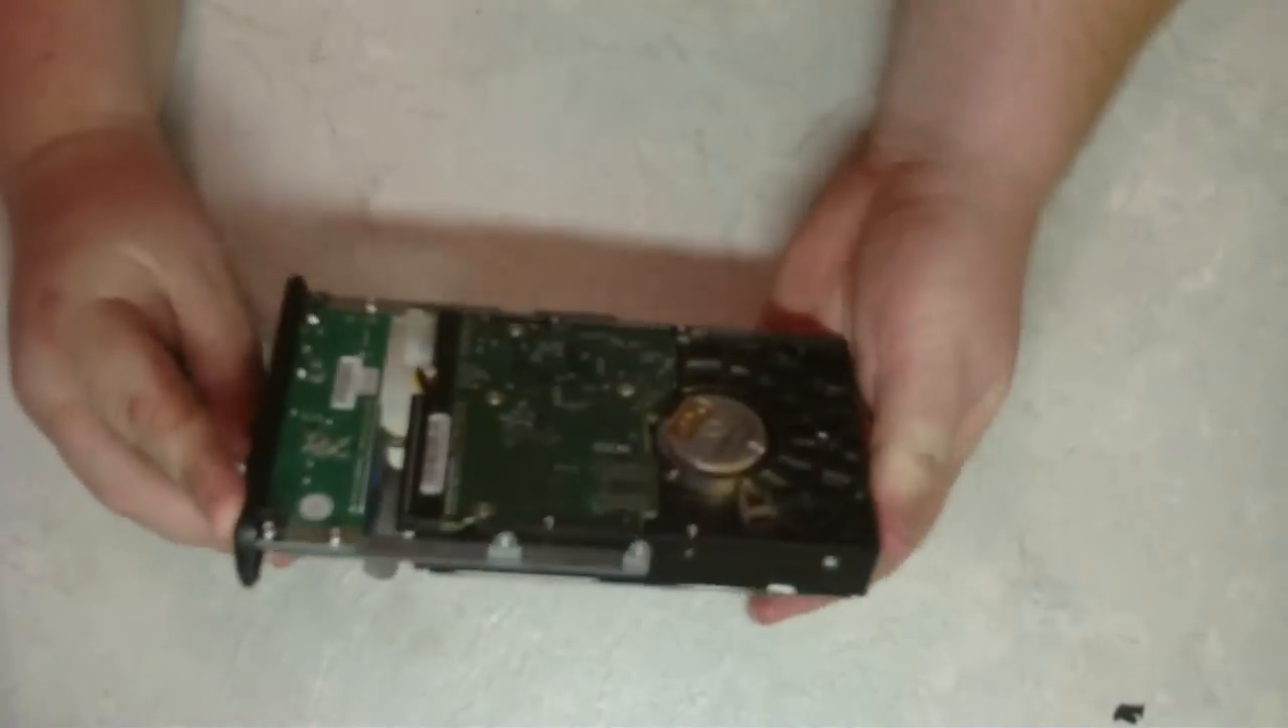Now, the hard drive is mounted to the railing.